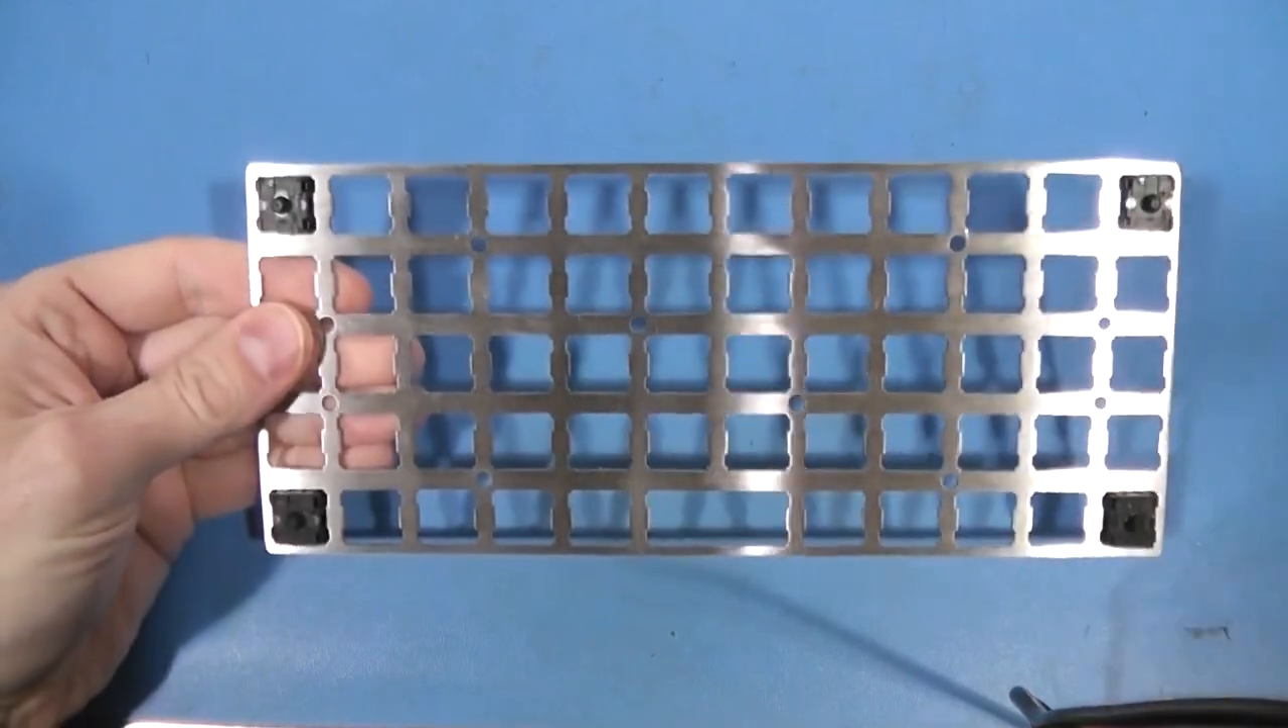Okay we've got our four switches in here and I've turned the board over.